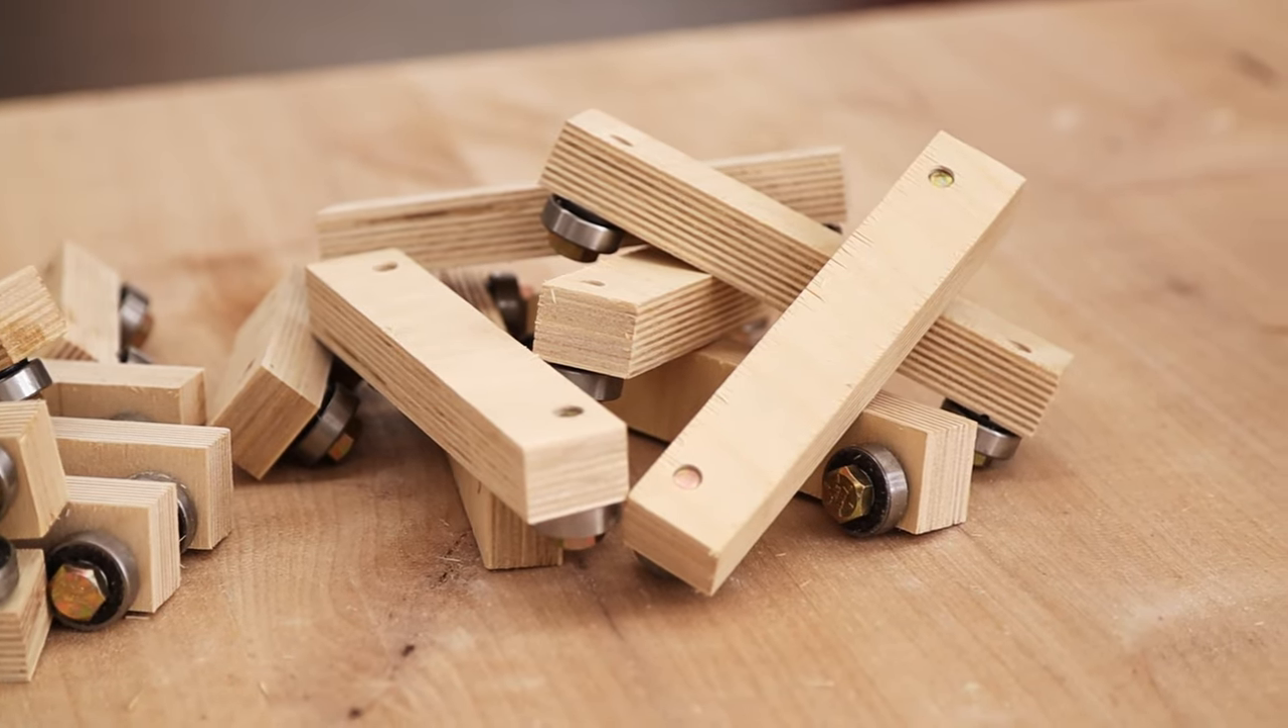Now that we've got everything cut out, our holes cut, the bearings in place, it's time to glue and screw our assemblies together.